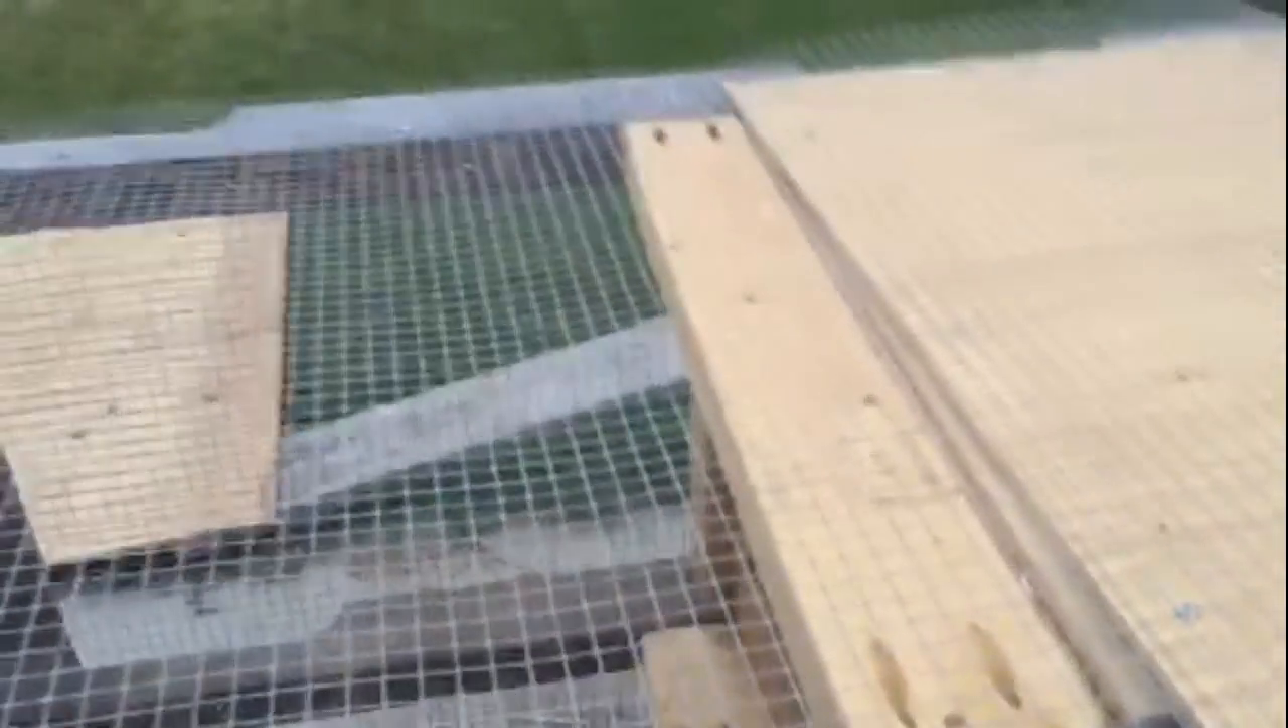Okay, so I've got the screen on. Hardware cloth, whatever you want to call it.